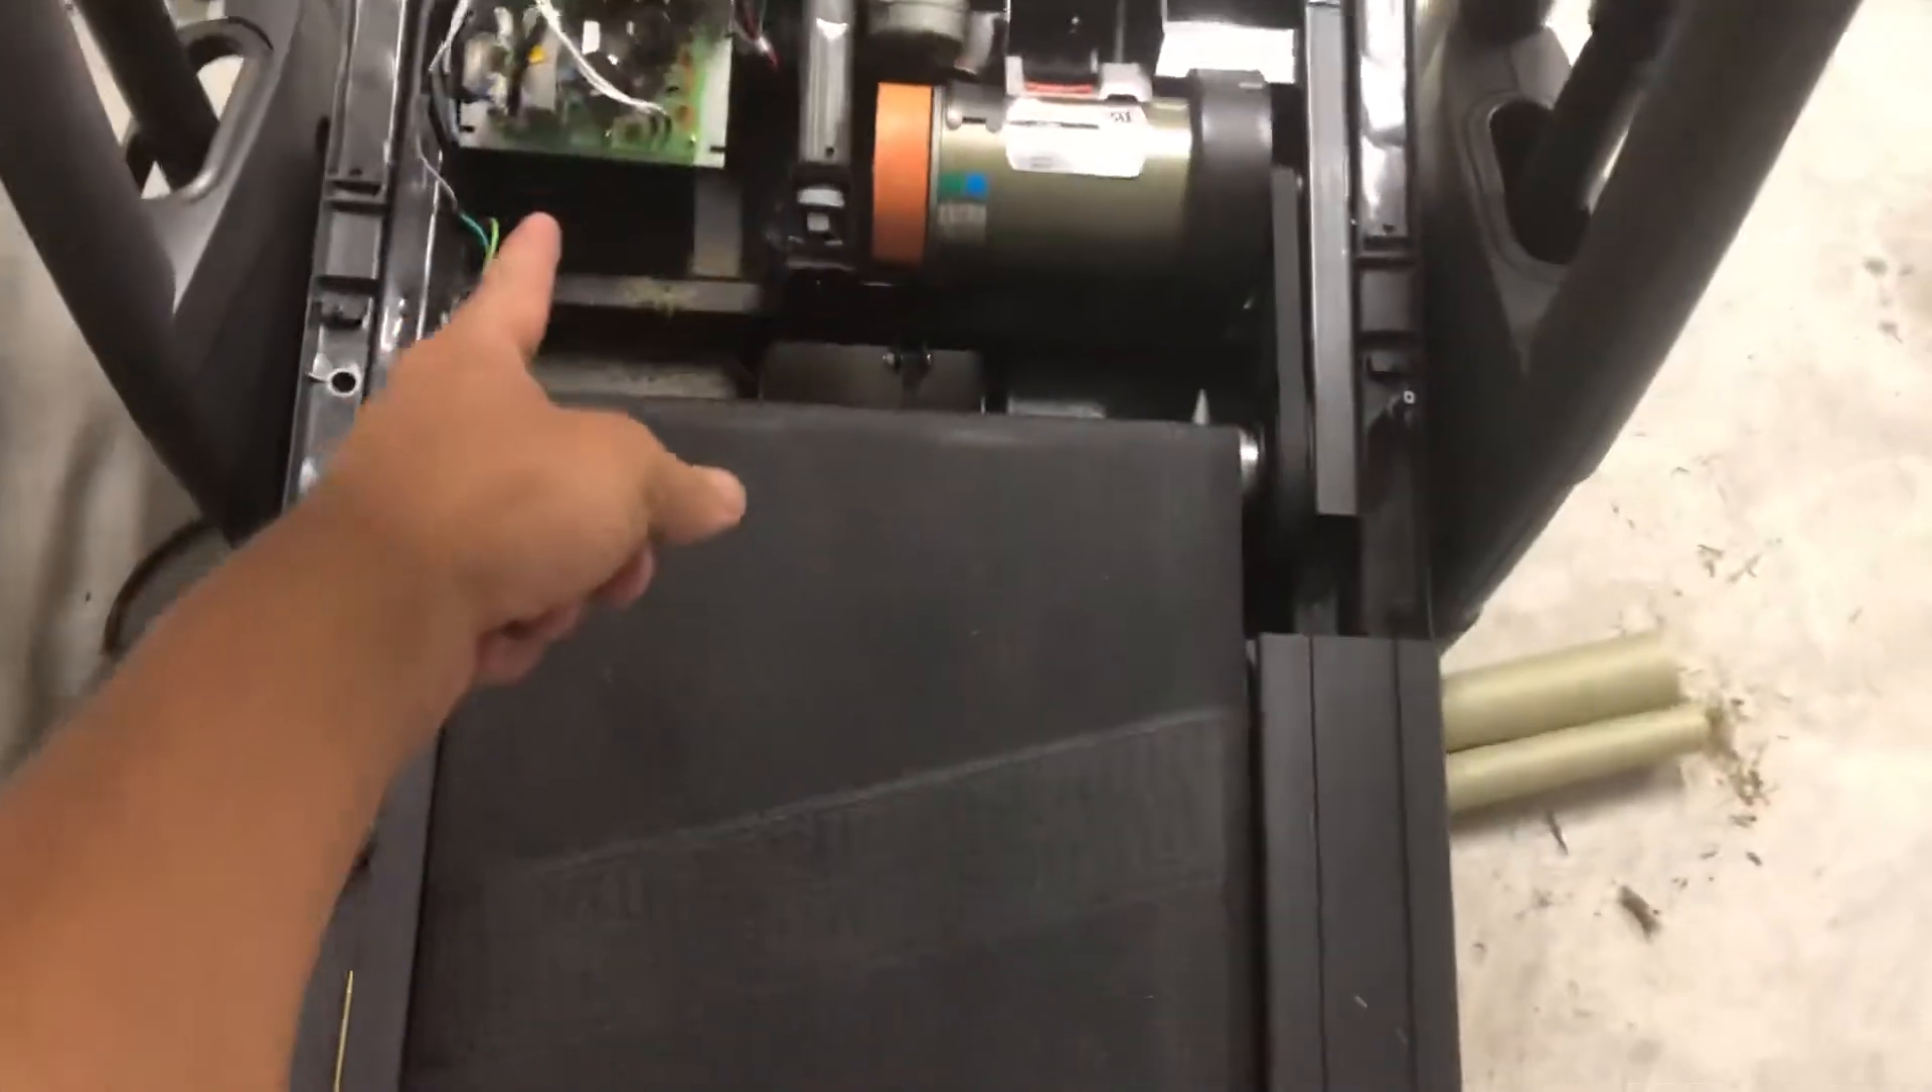And I went ahead and taken the front cover off here exposing the motor and the control board here.